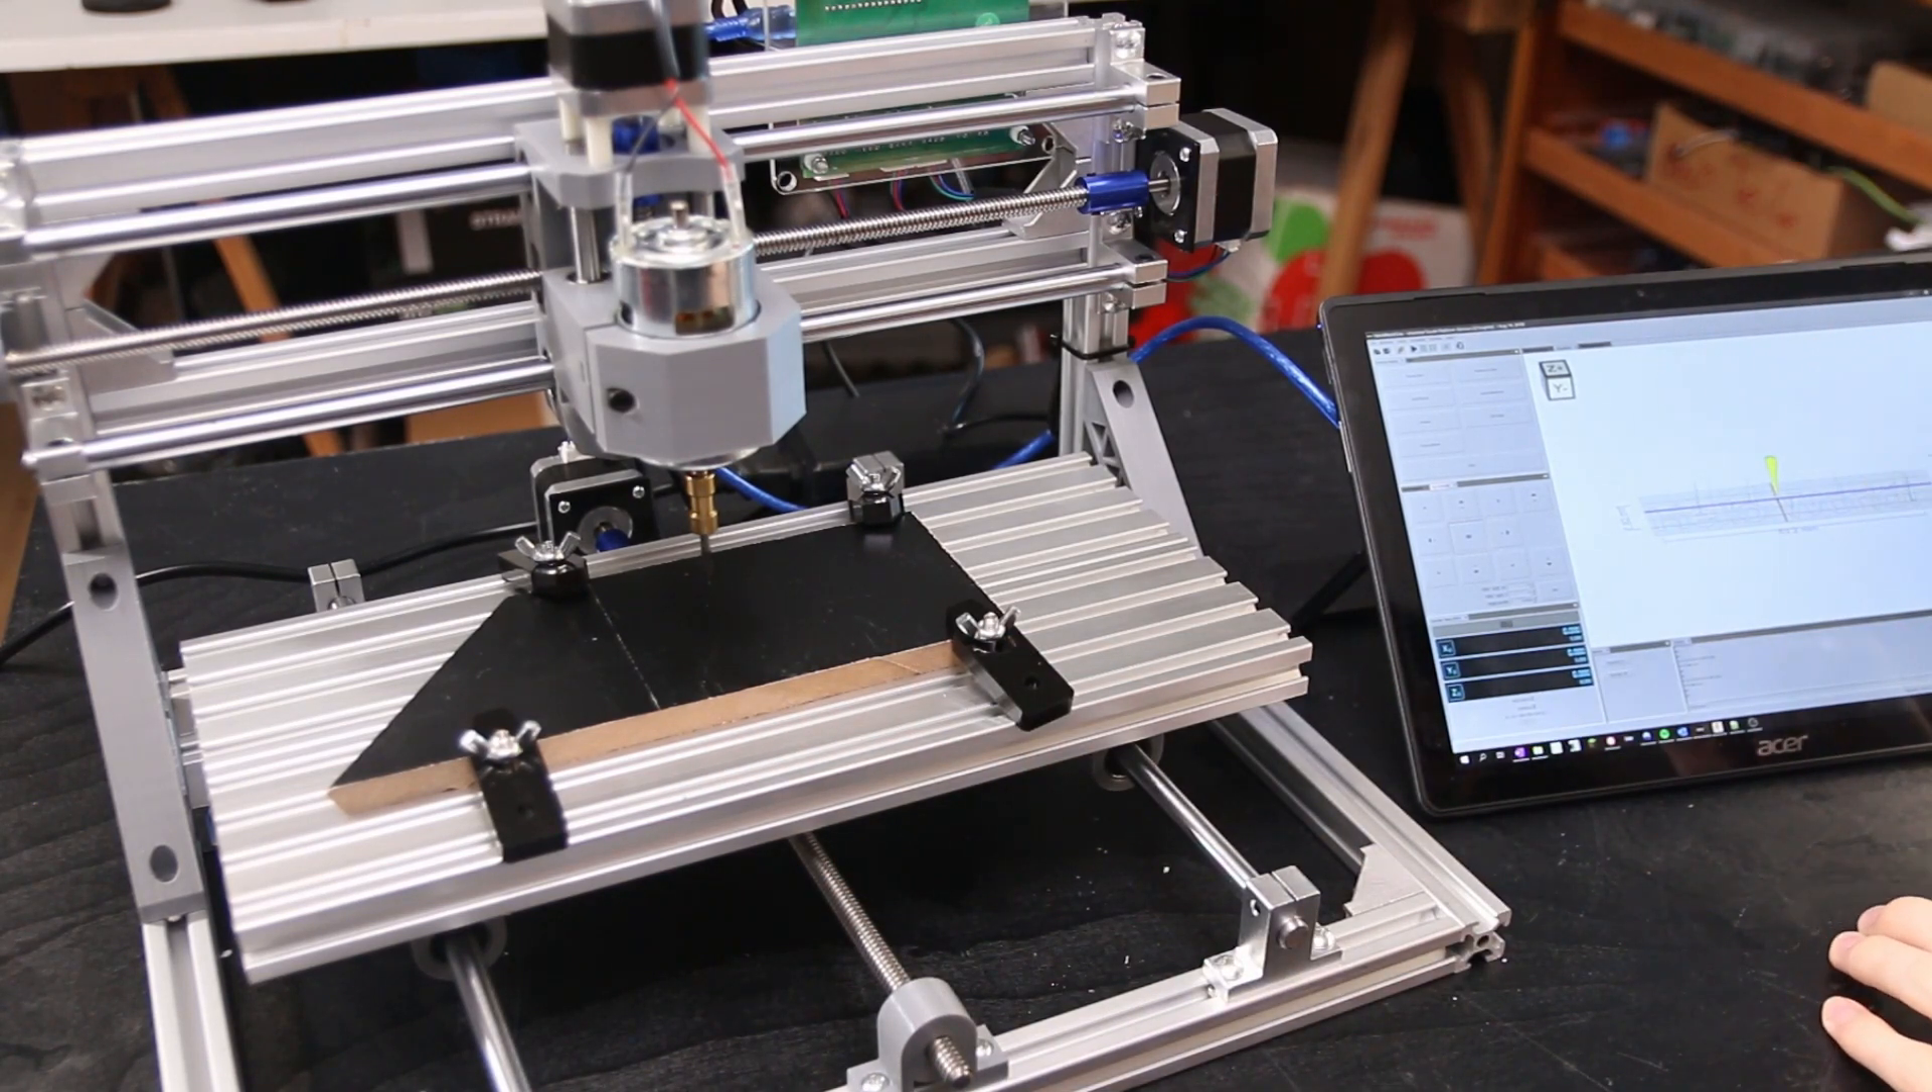I even inserted a bit in here and clamped a piece to the work table here.